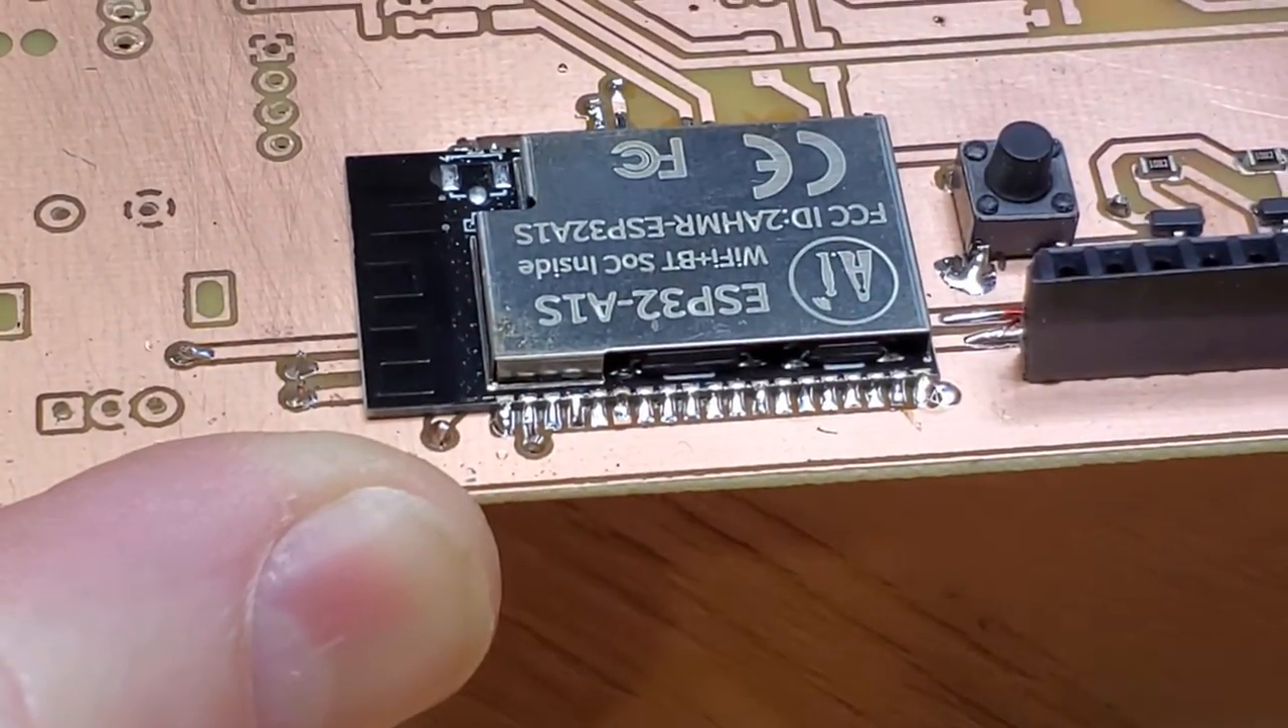Okay, so there, as you can see, the ESP32 is soldered down.